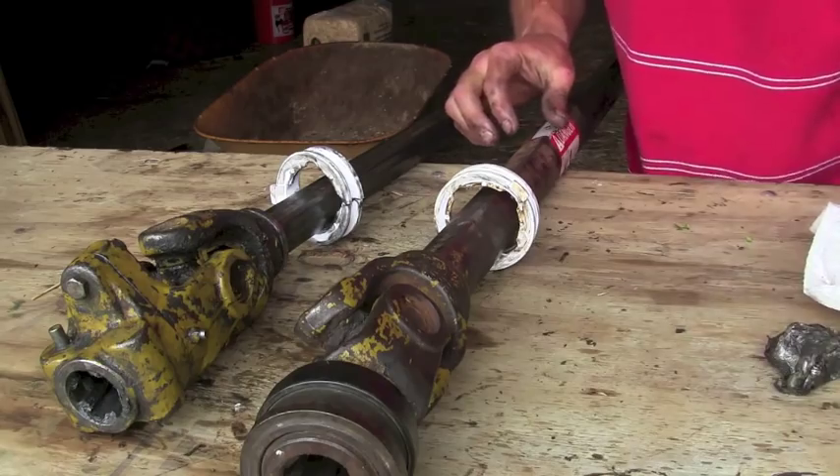Okay, we have both halves of the PTO shafts apart and on the workbench.